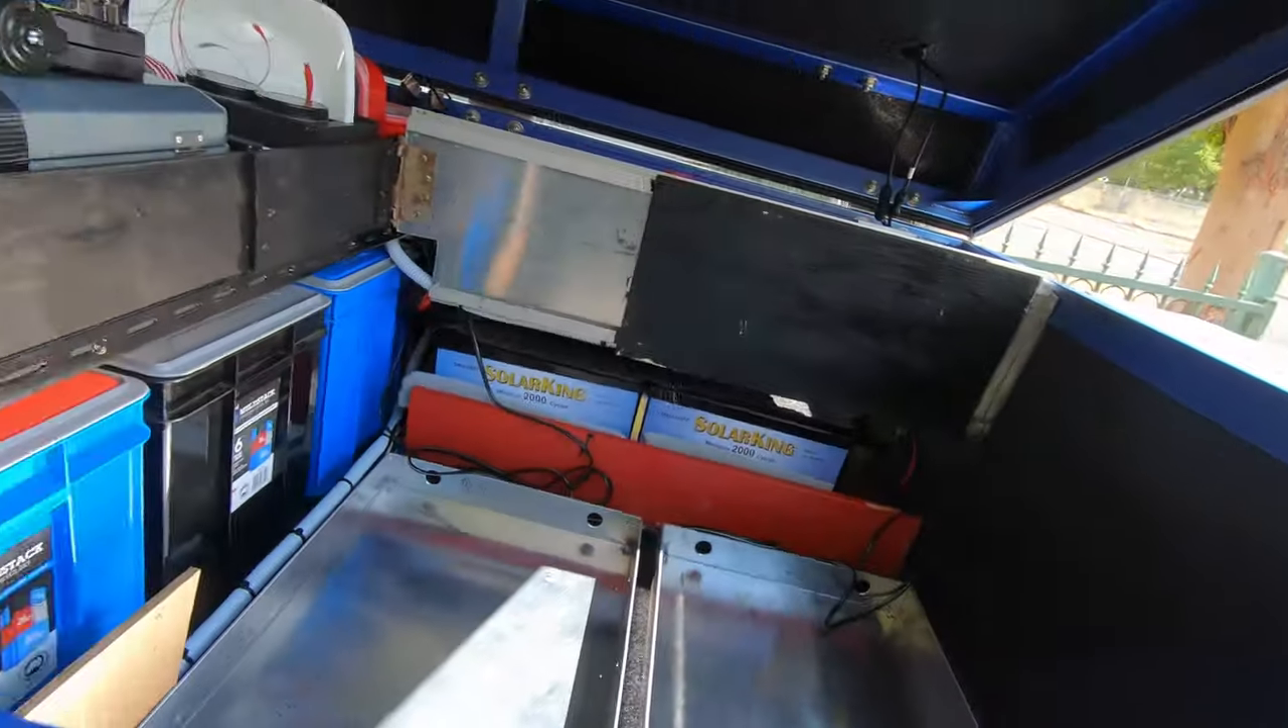I haven't got the fridge and freezers in yet.